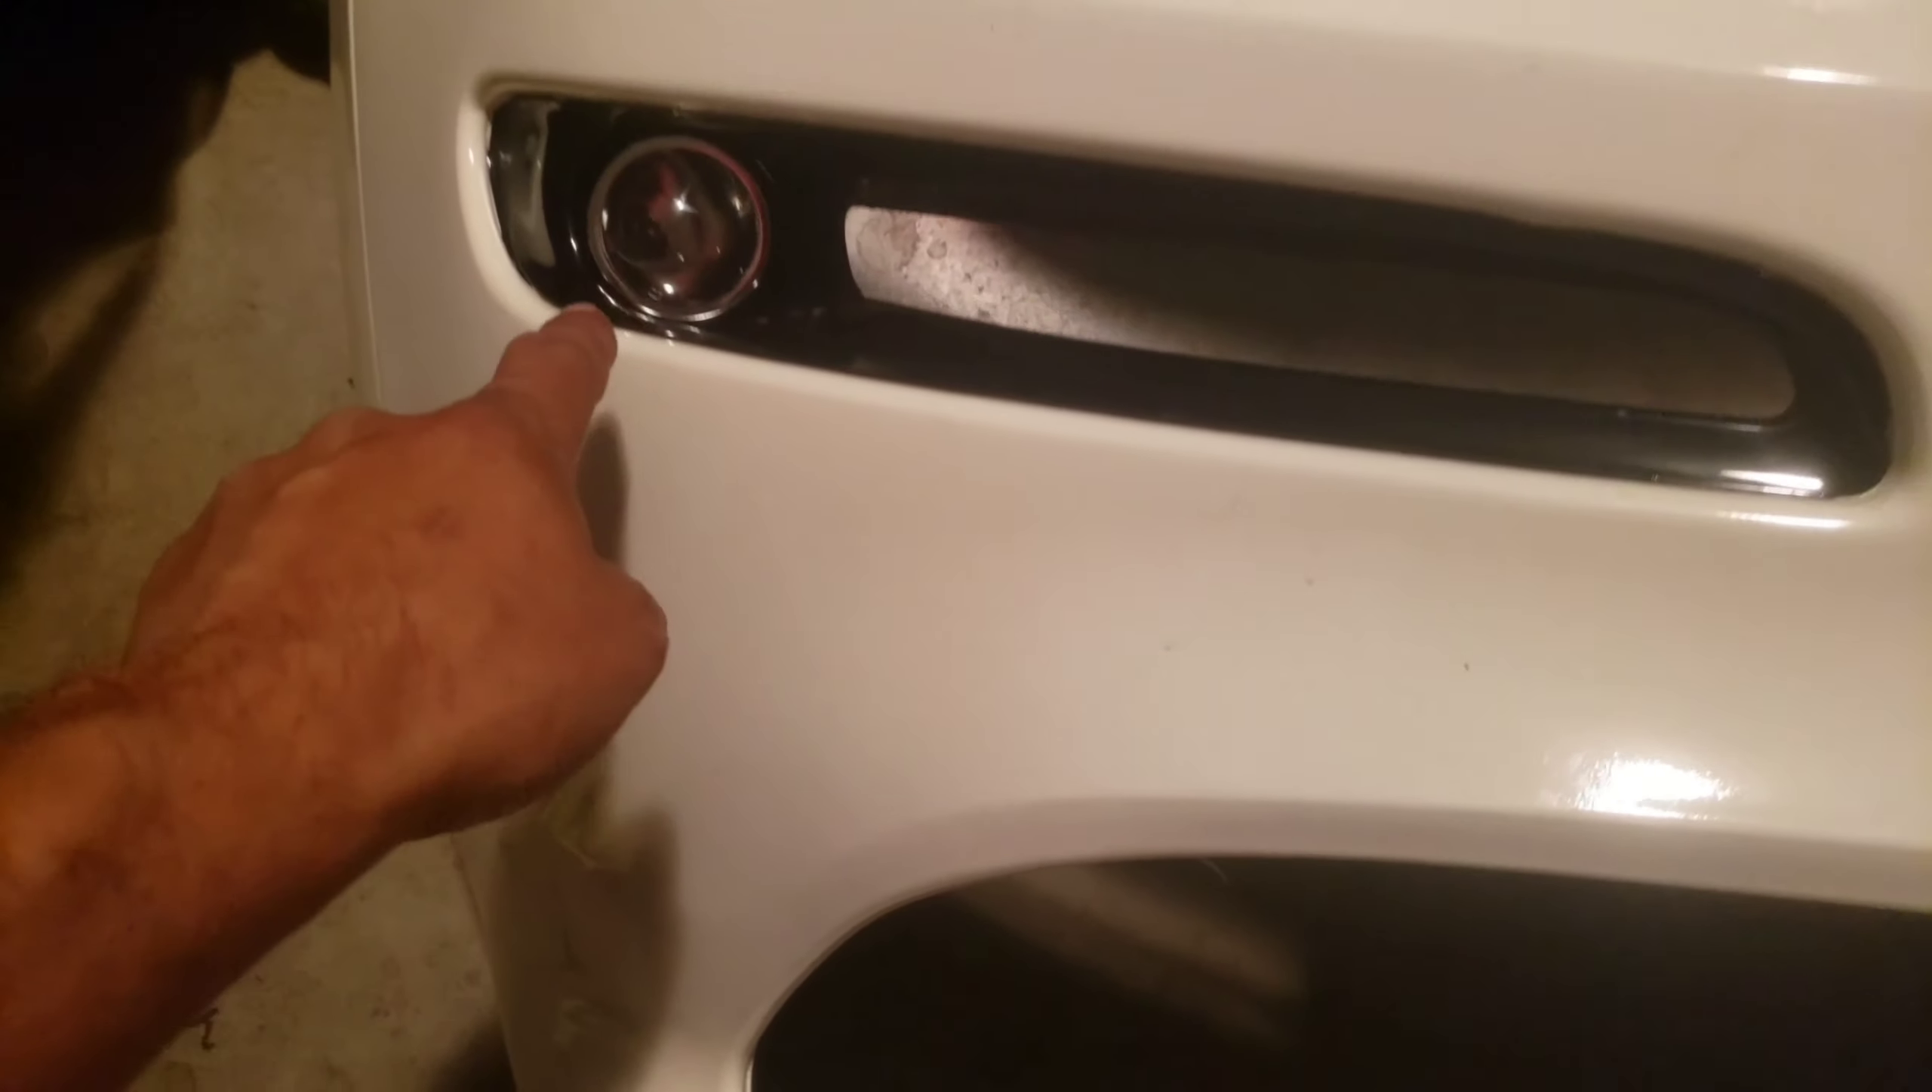Like i said that's a two inch hole and the fog light is two inches so that fits in there perfectly.